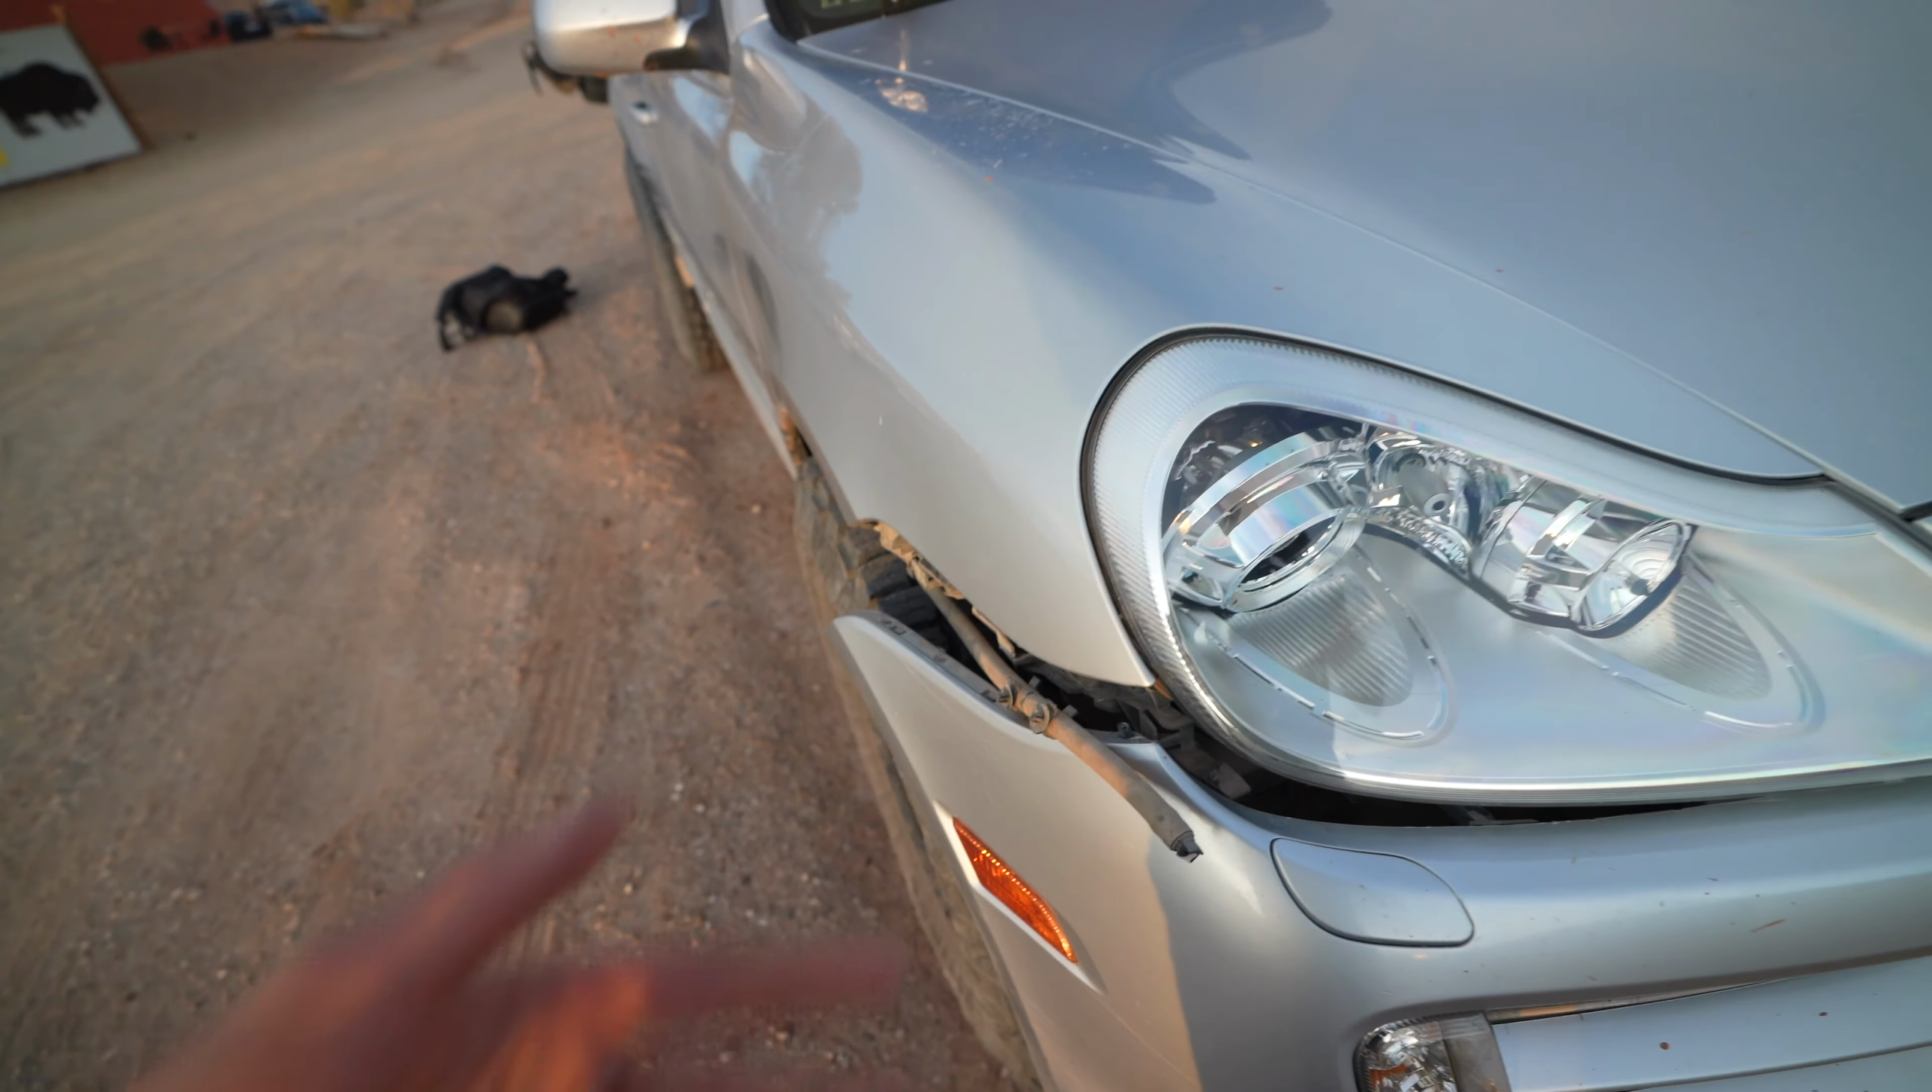So the front bumper is hanging off a lot.